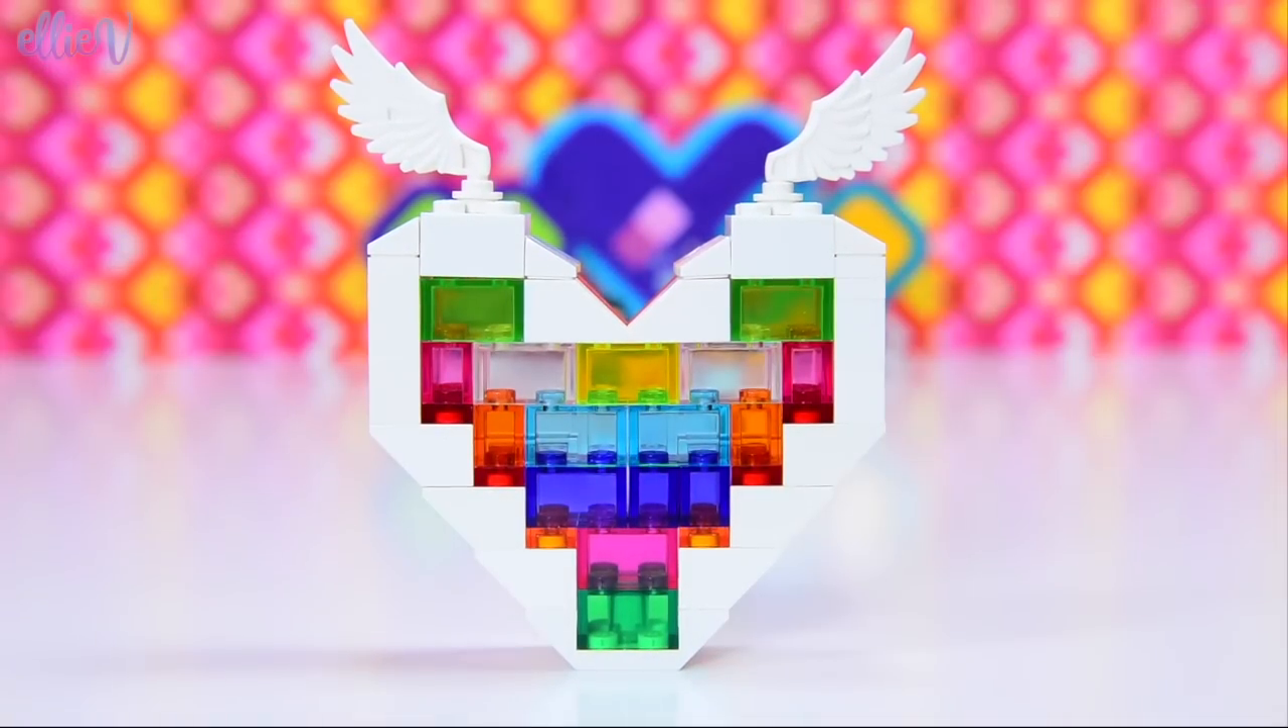And then our stained glass Lego heart is completely built.